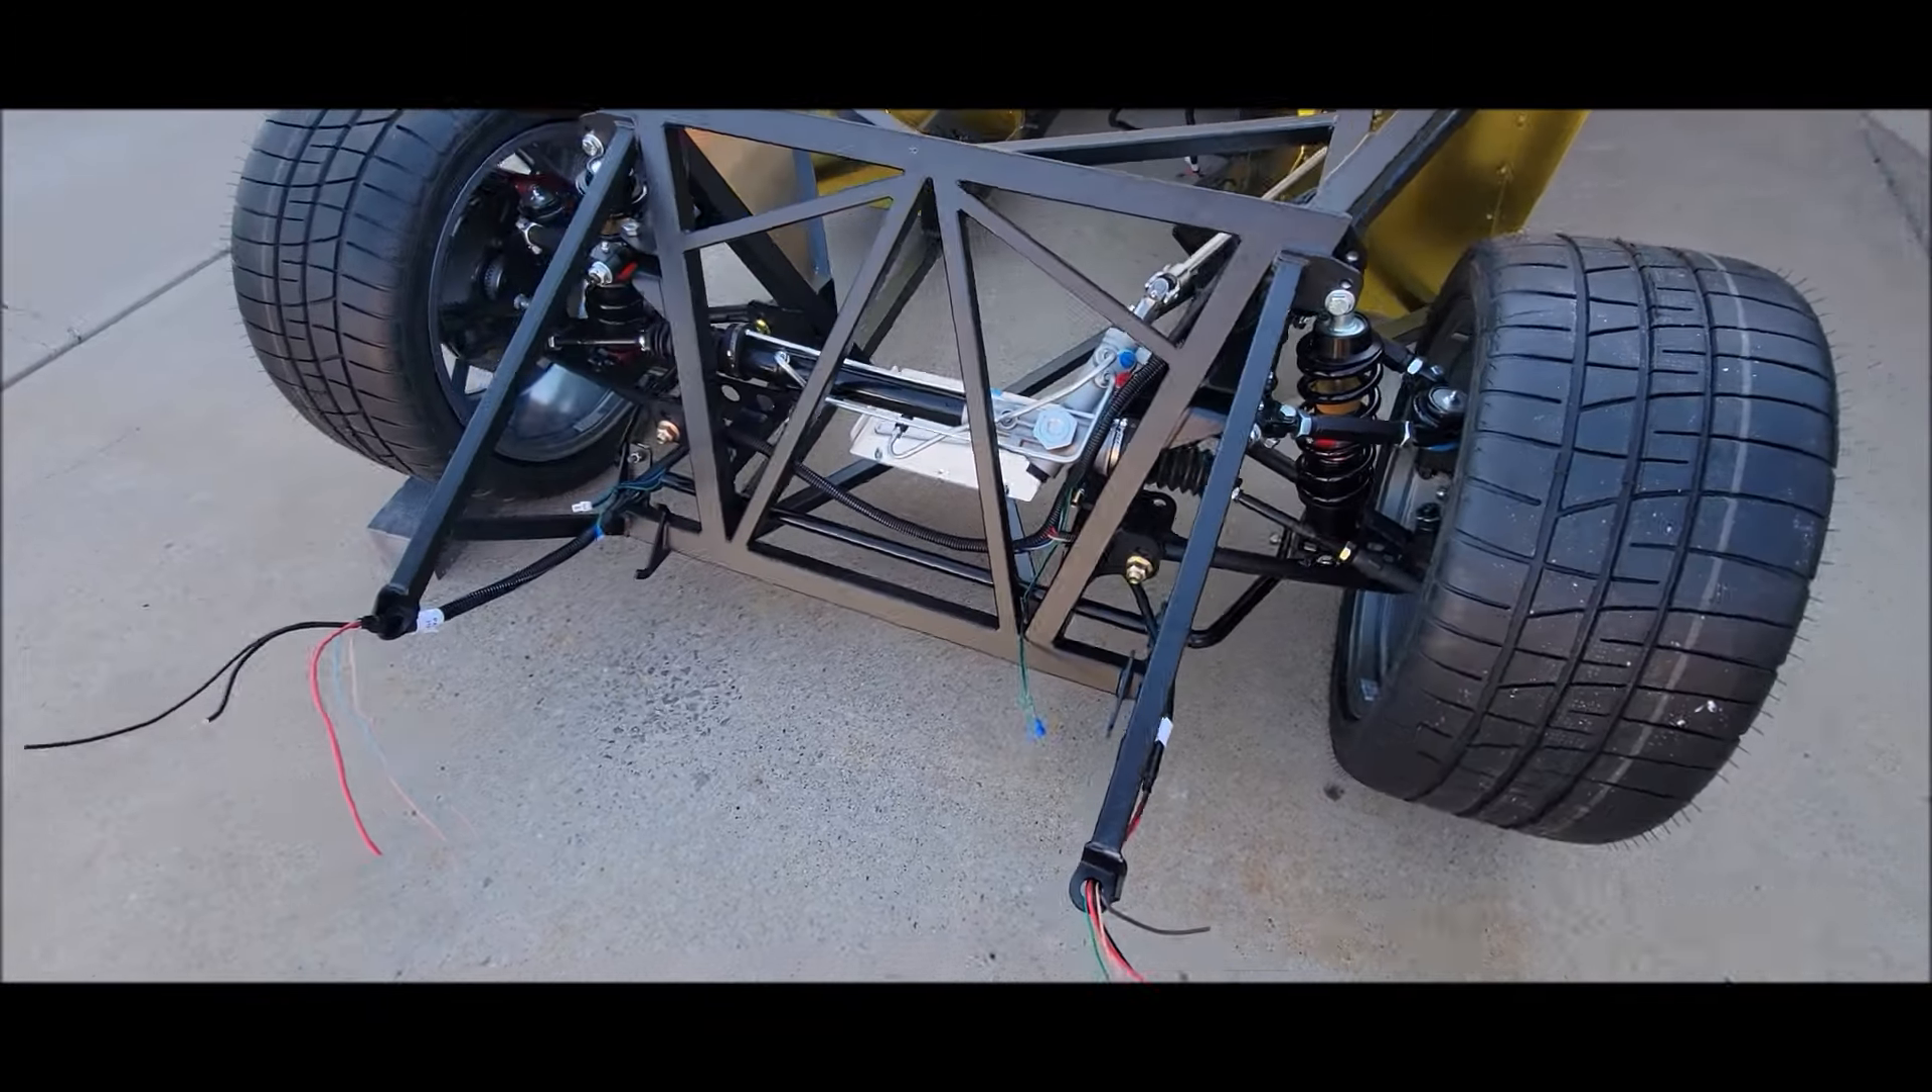All the wiring is kind of roughed in. We've got to secure it all still.